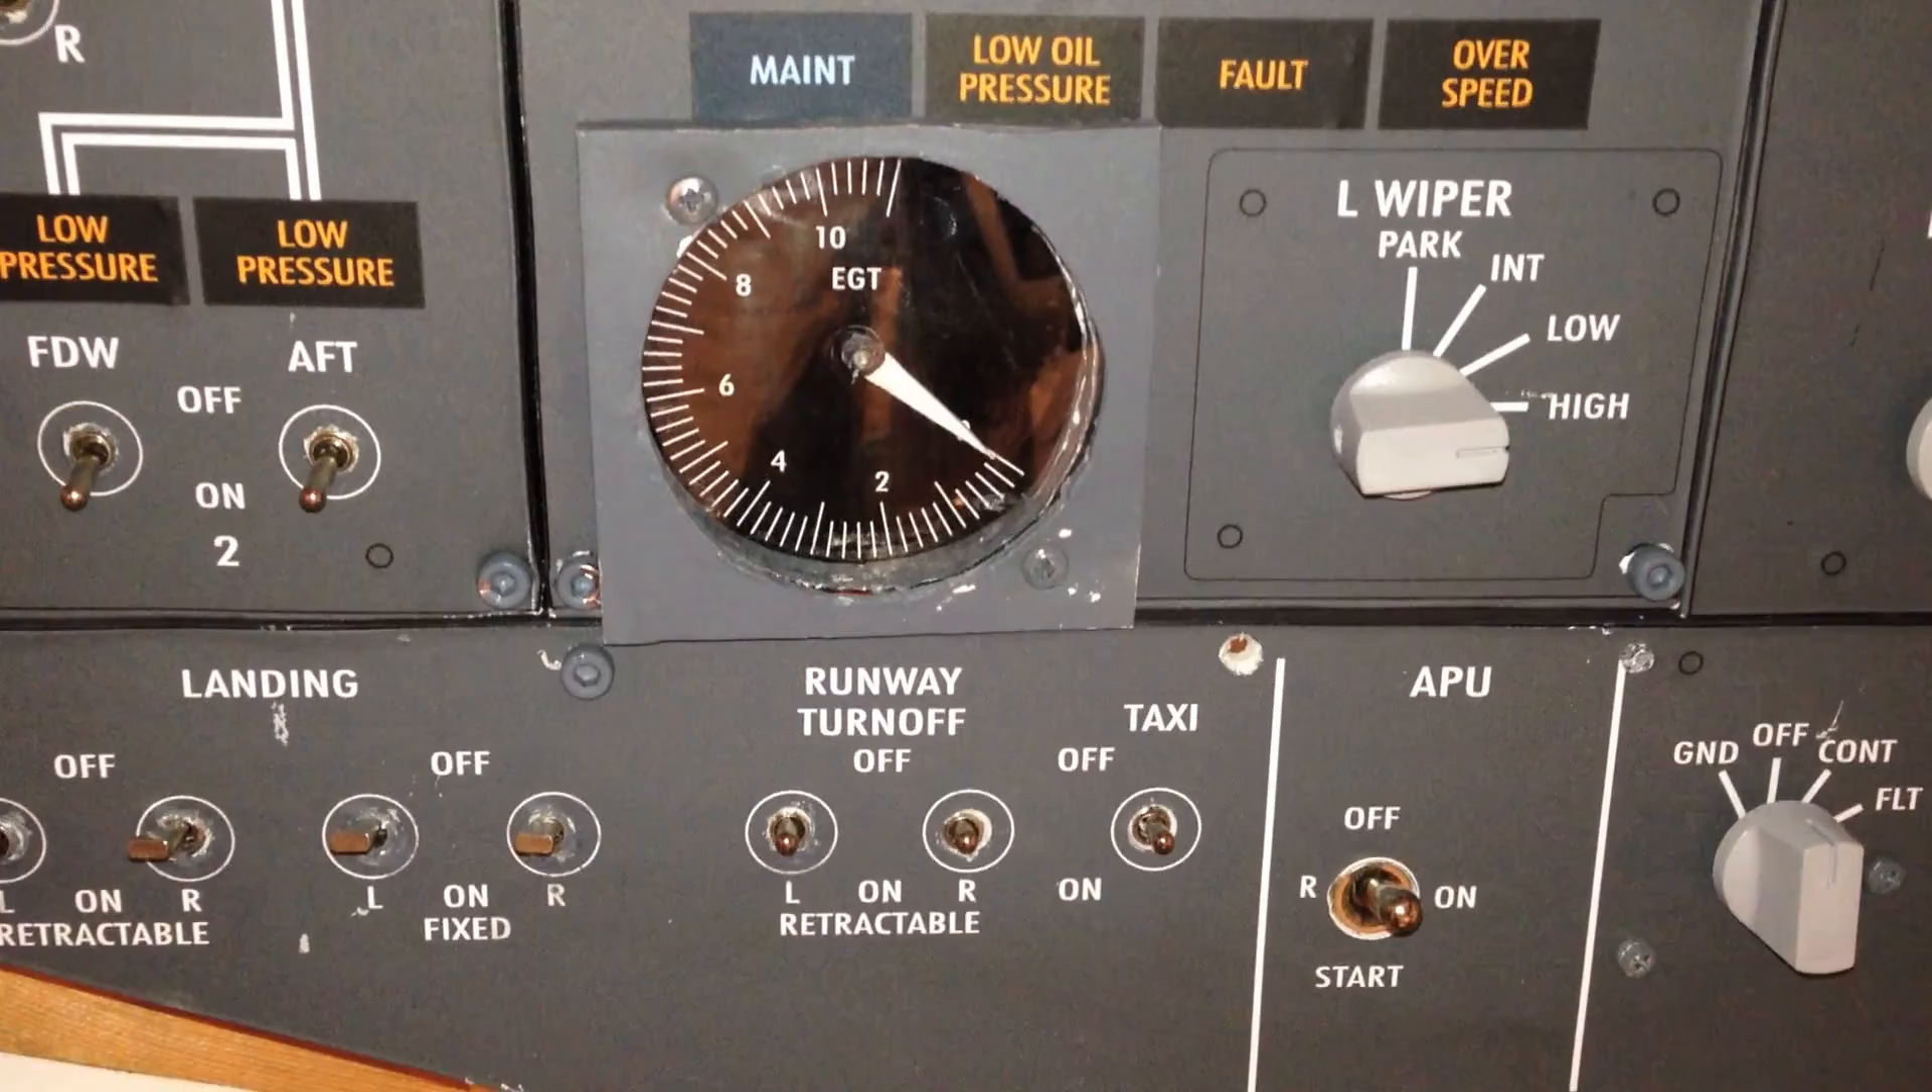So now the gauge is placed in place and then I put the front with the extra plexiglass here, I put that in front.